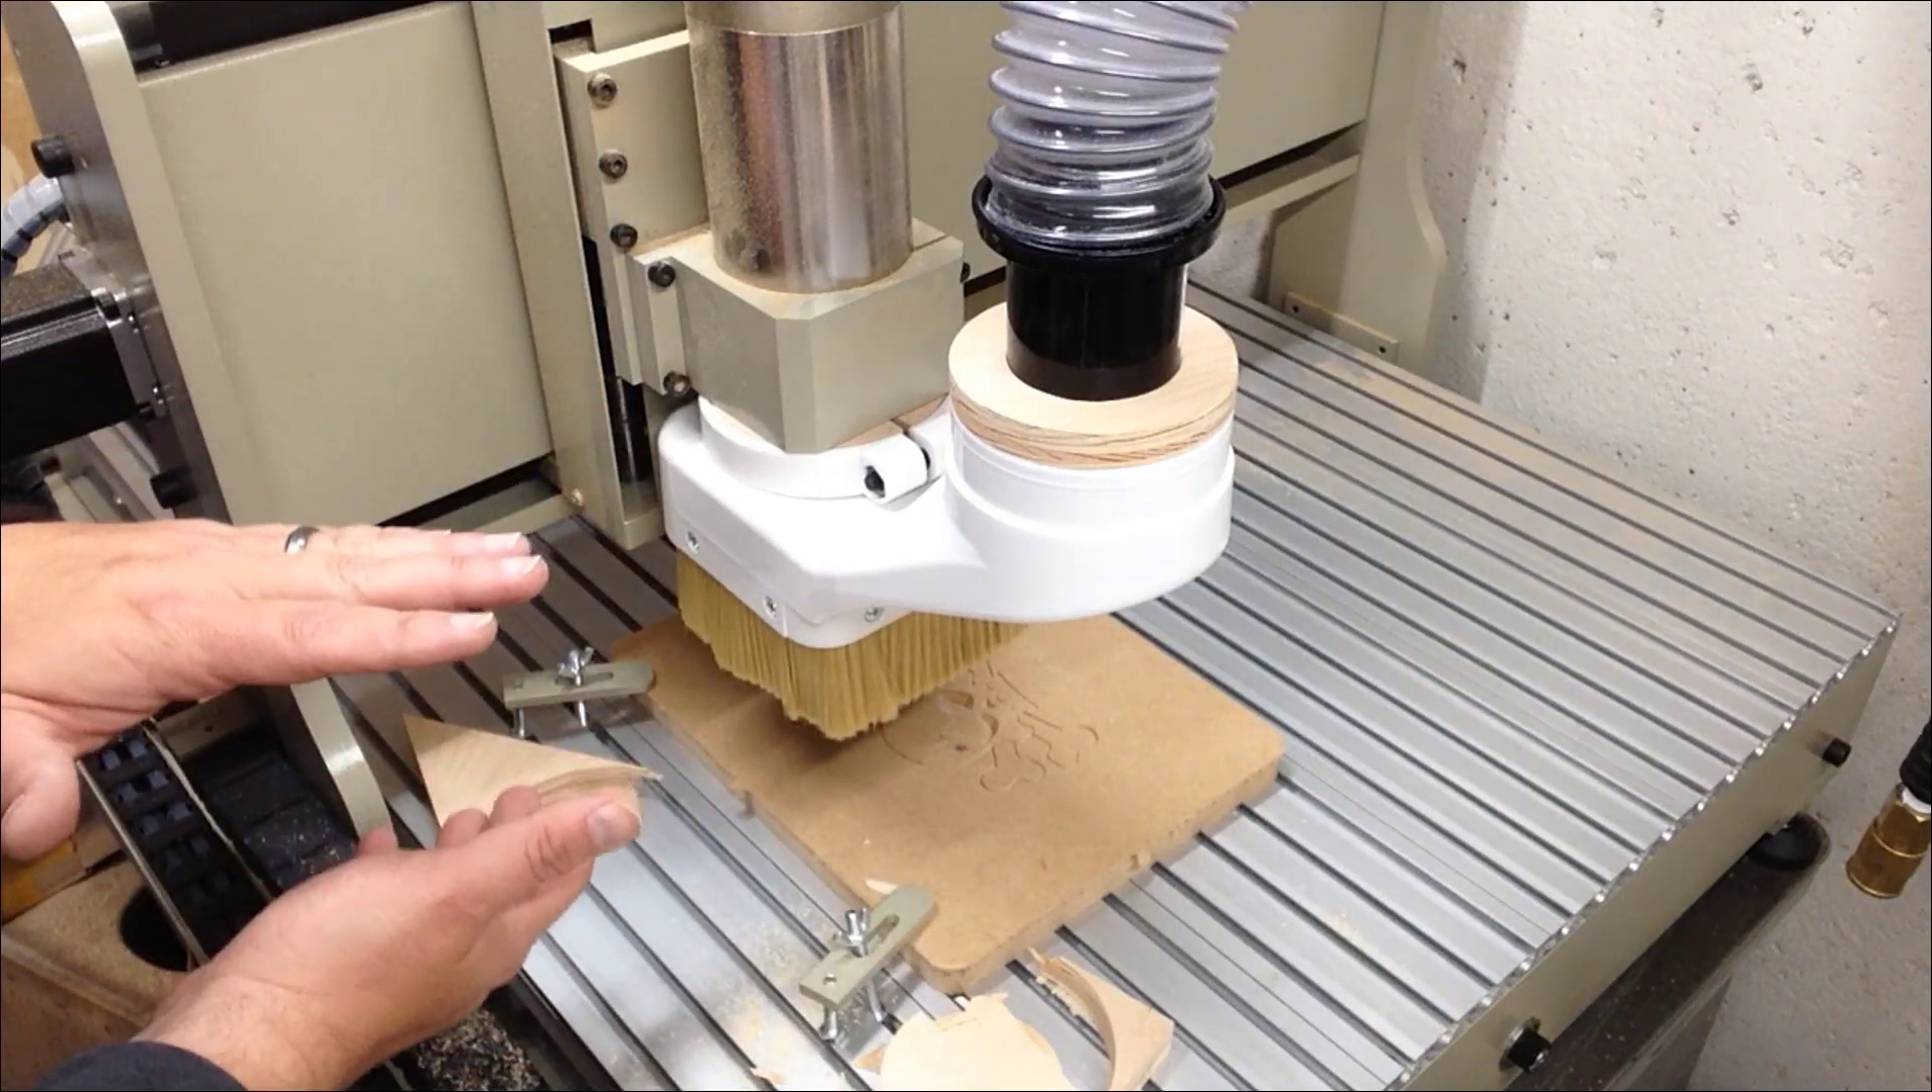My adapter for the hose fits really well.